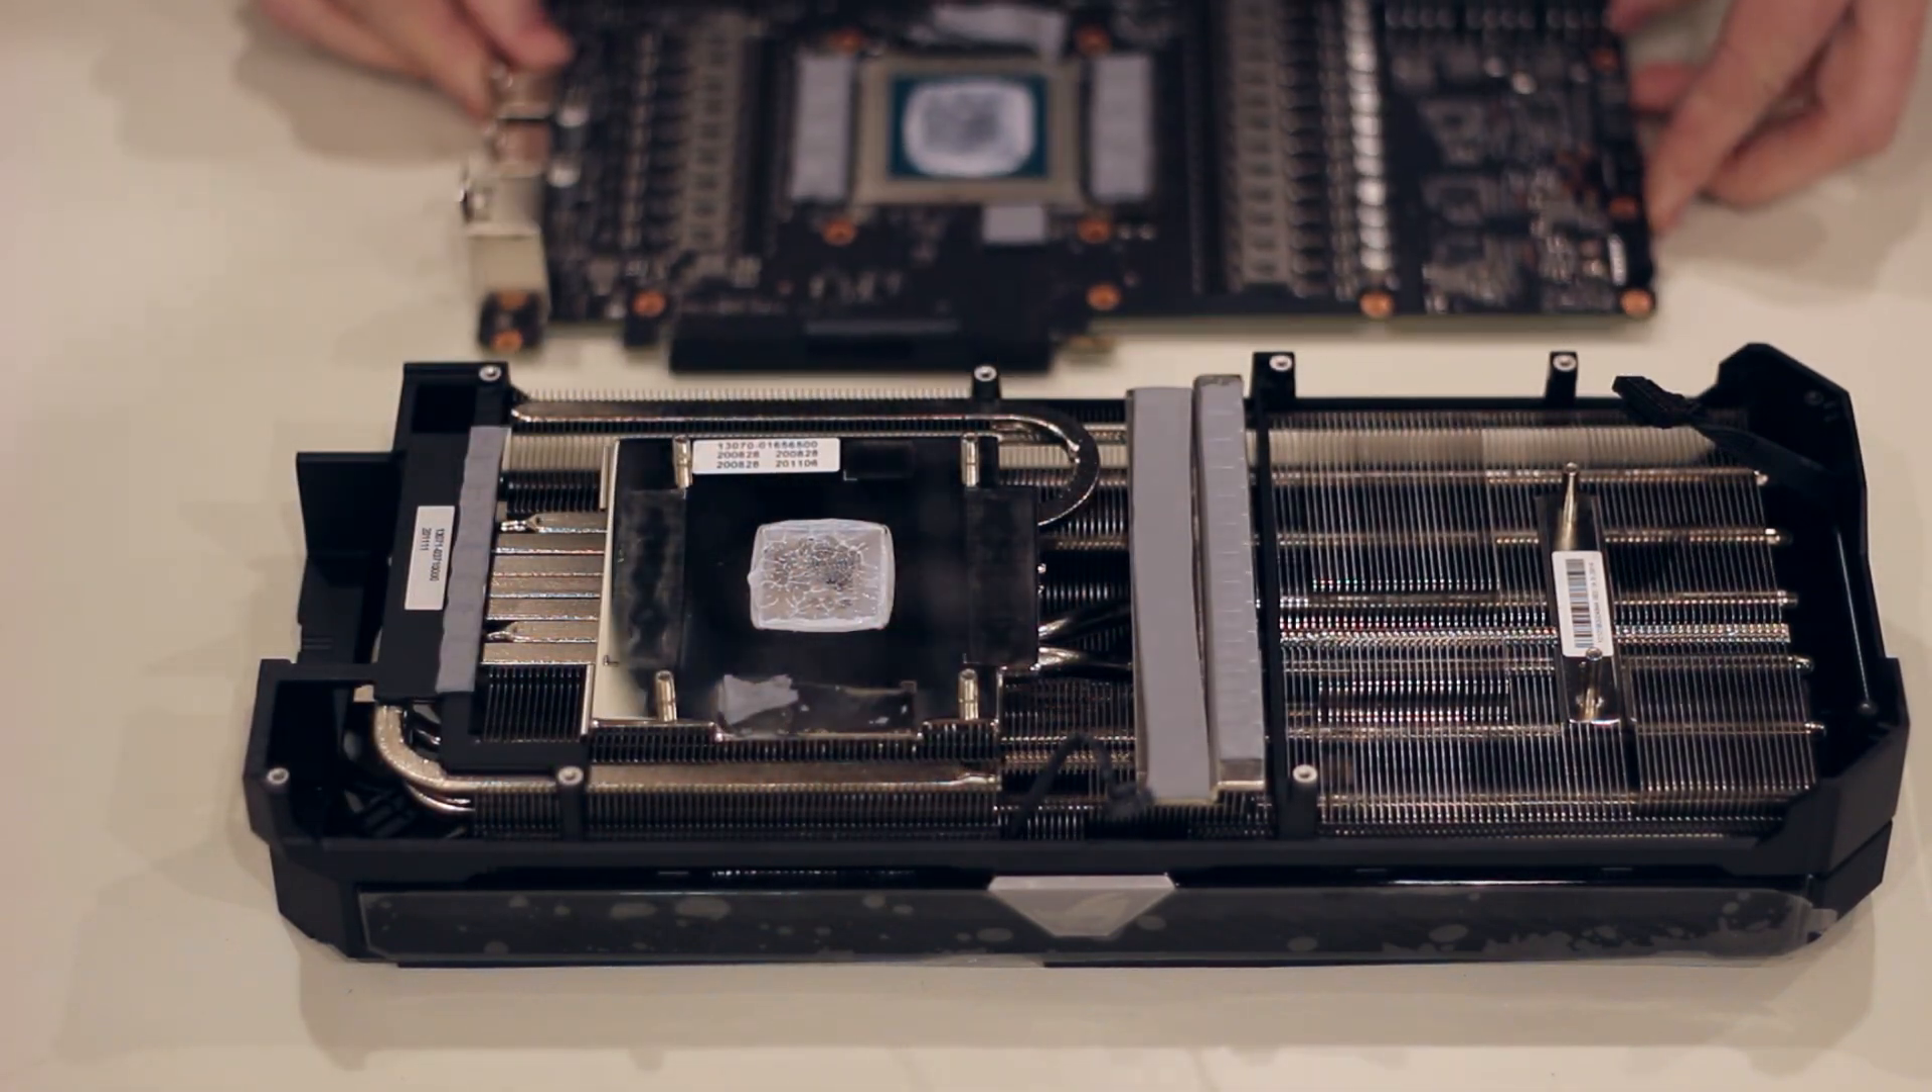So now the heat sink and the board are separated, and we can start putting the water block on.